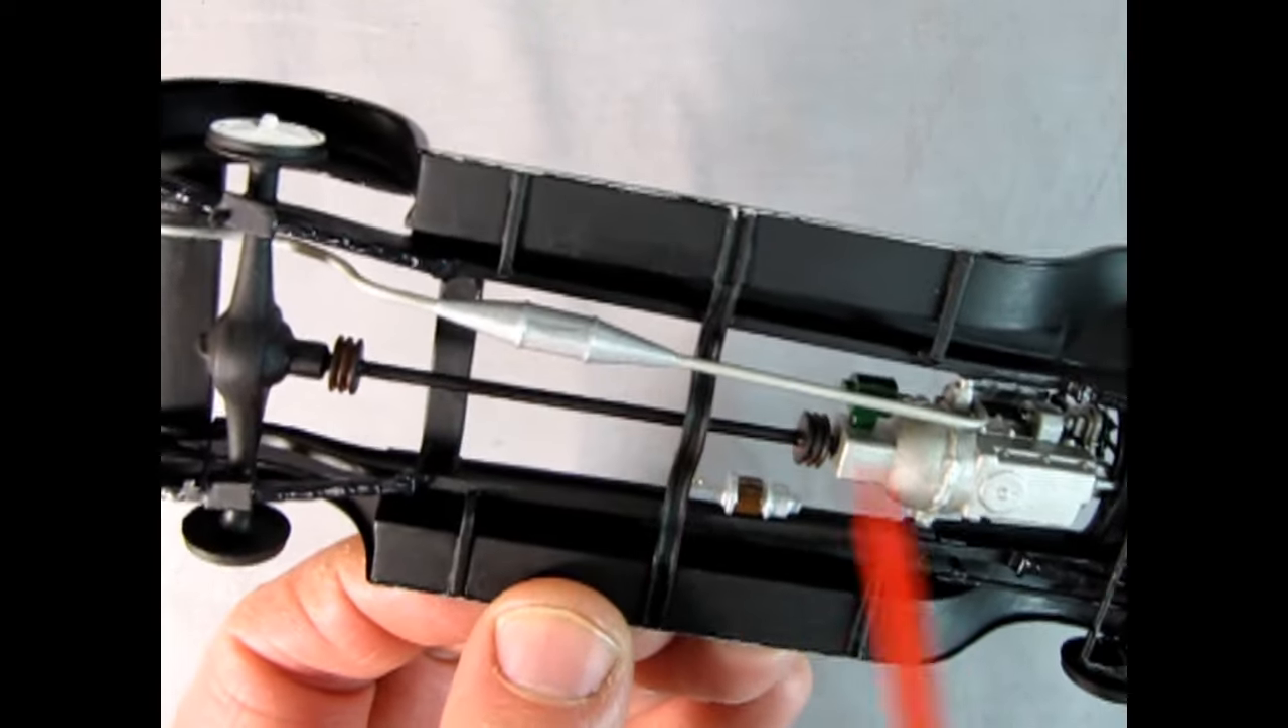There's our exhaust pipe right in there hooked up to the engine.